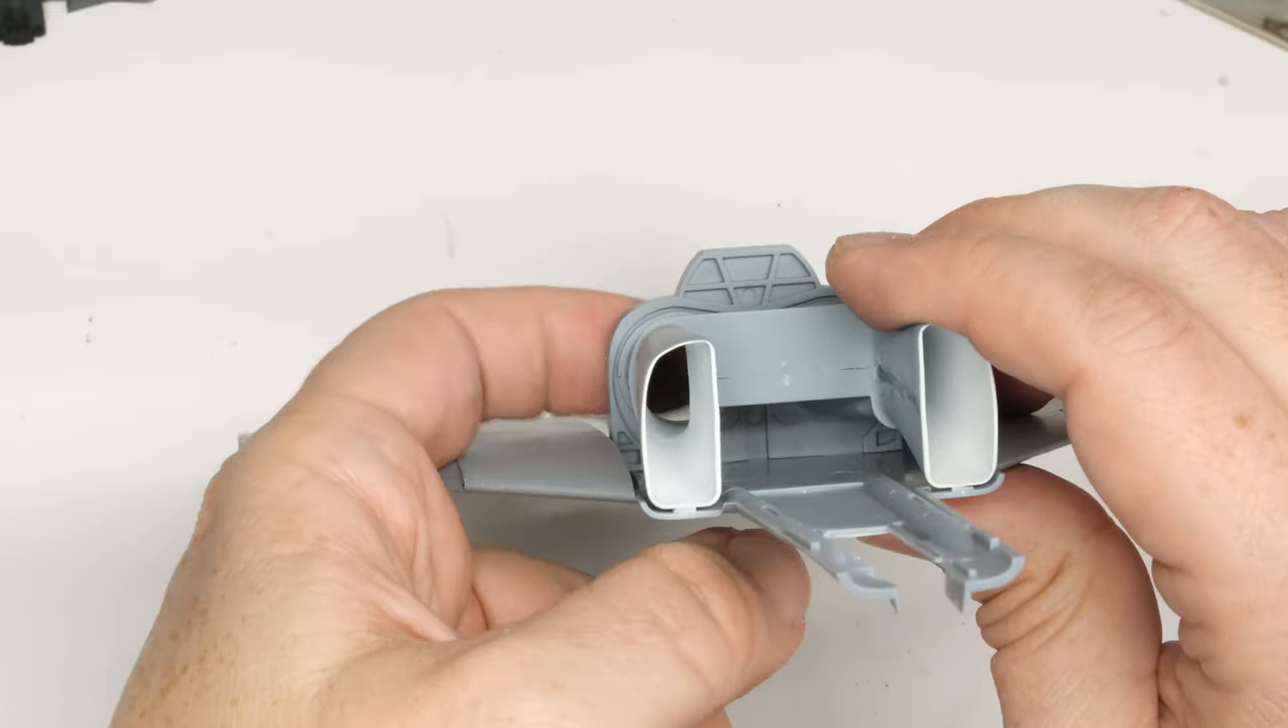I've got the intakes already installed.